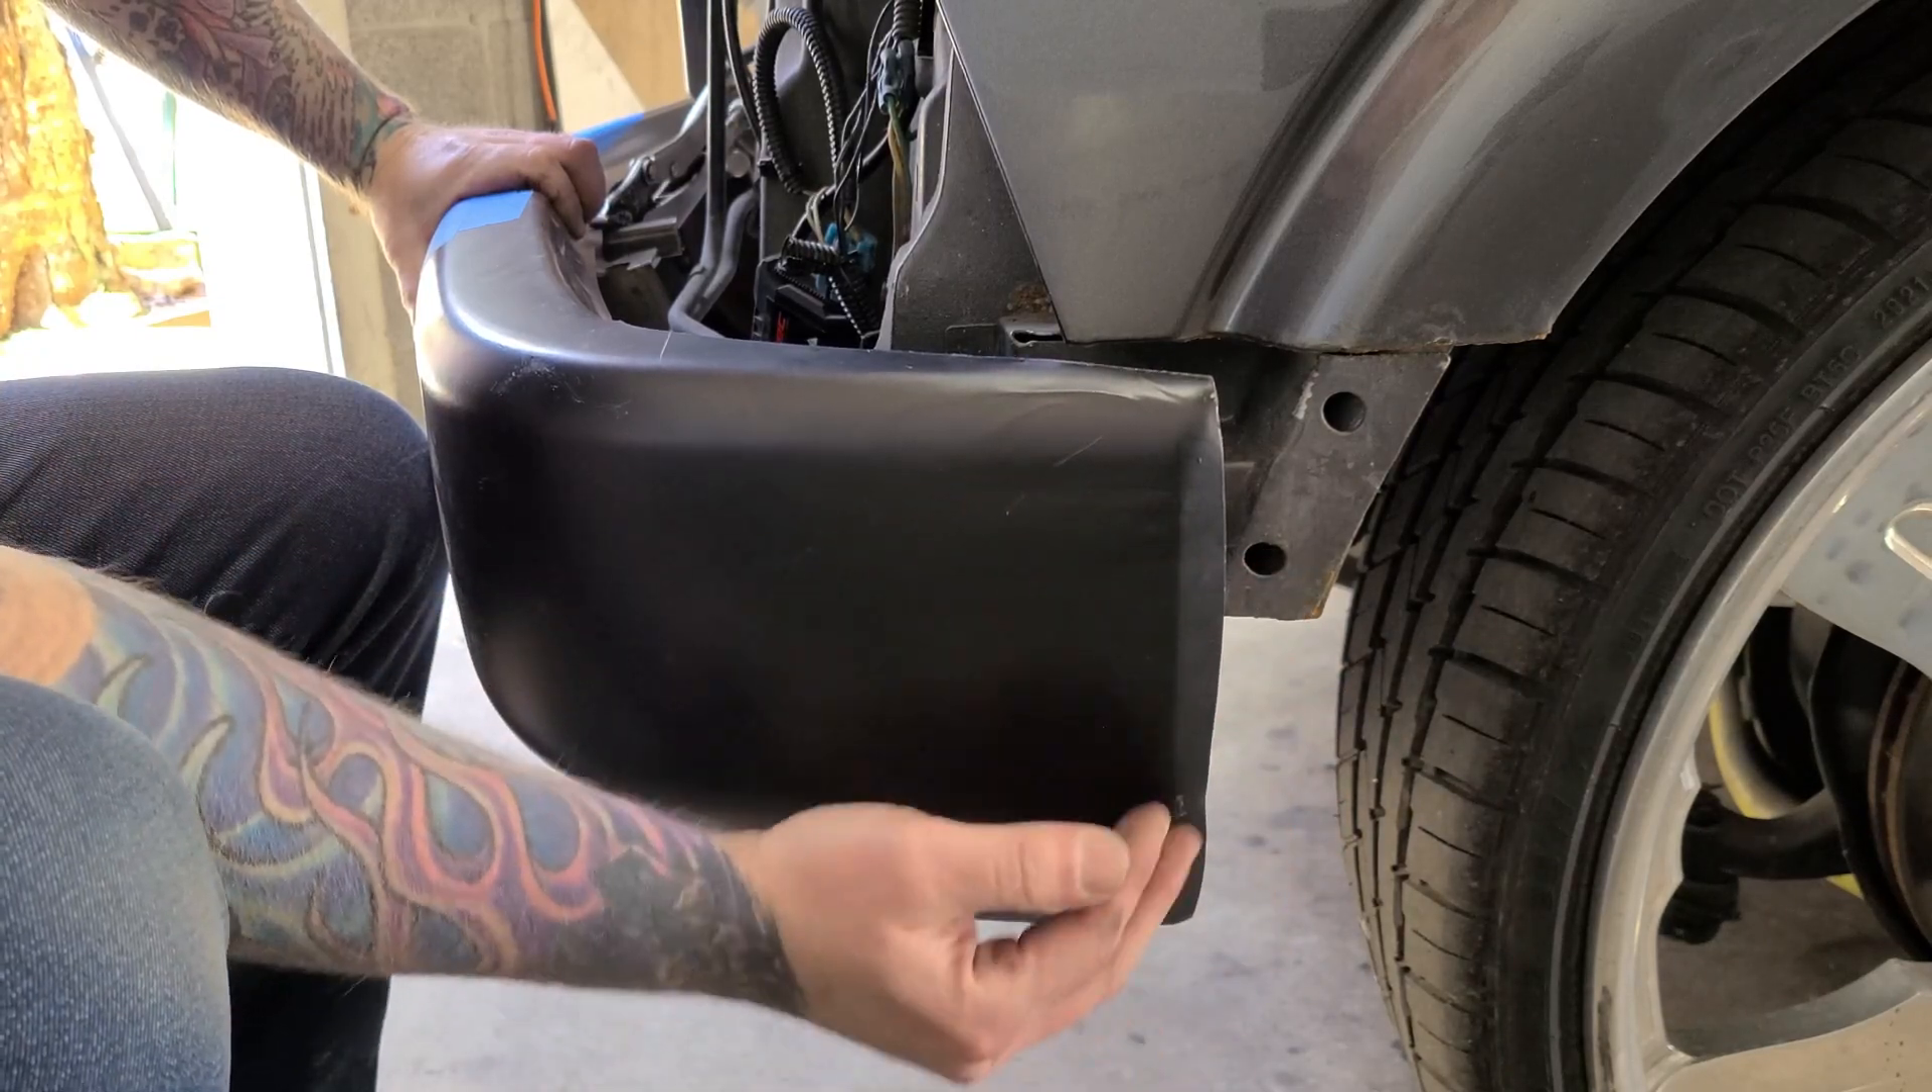You can see back of this bumper doesn't go all the way back to the end of the fender.